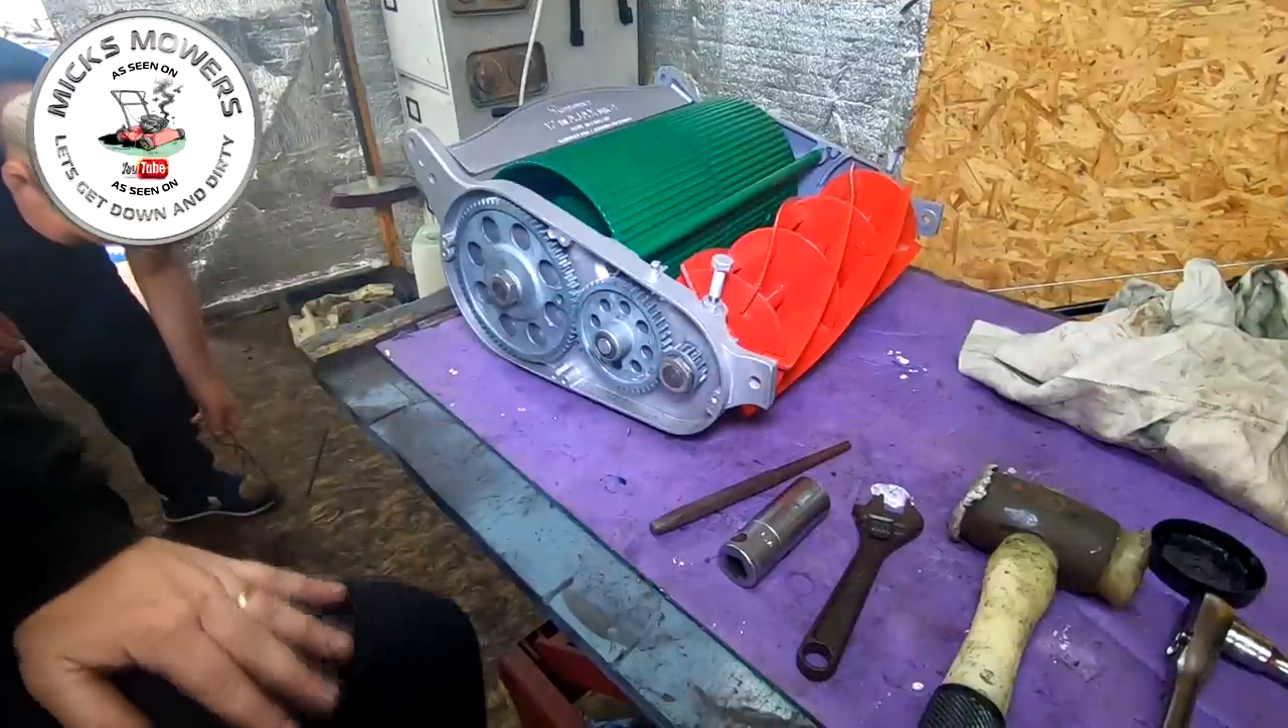Okay so gearing is now all in place and as it should be washers on there and don't forget this gear goes sort of back to front to stop this gear from coming out.